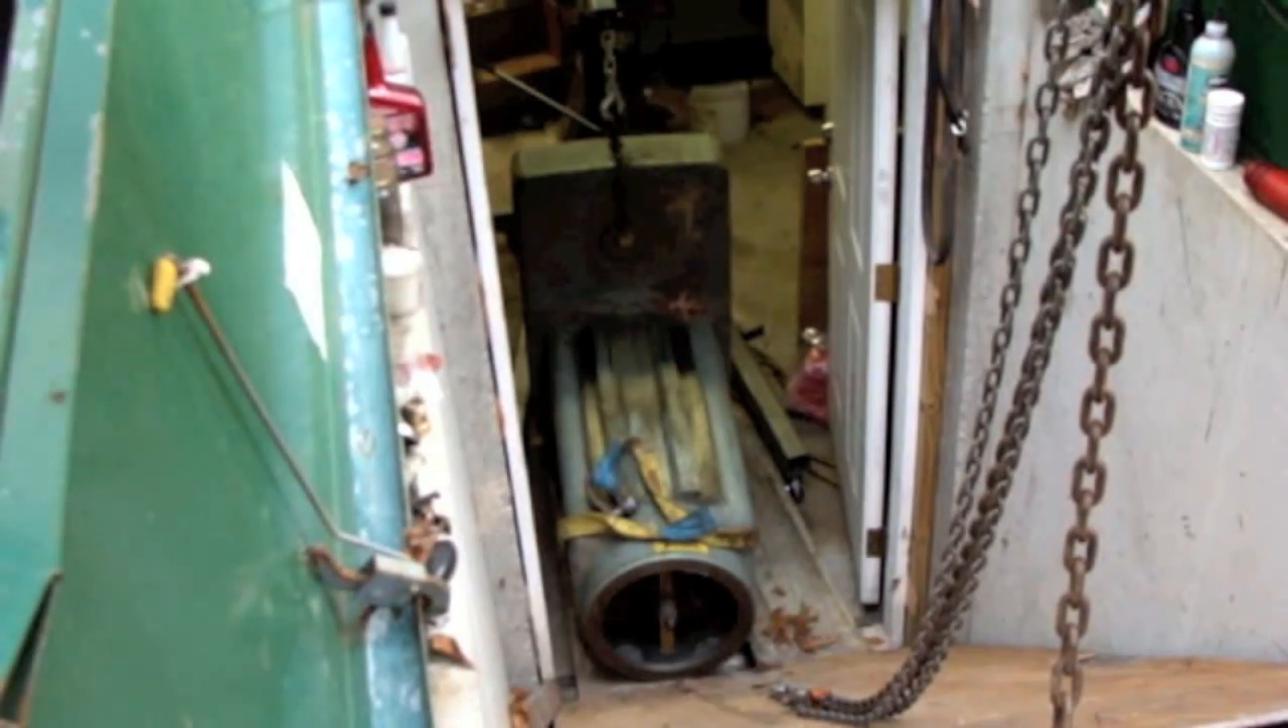Well, it's in, sort of. It's laying on its back down there.